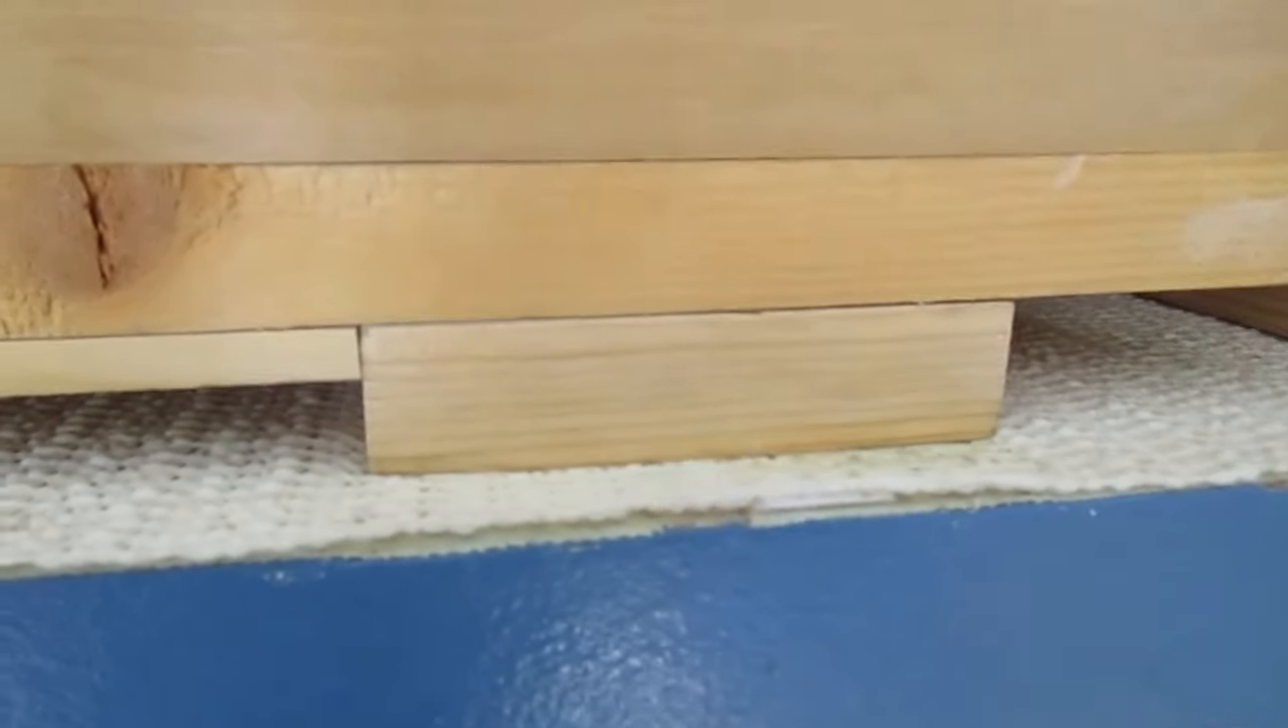I placed wooden feet like you see right there at the bottom of the front spice rack Just to allow for some space to grab the front rack and pull it out and push it back into the cabinet.